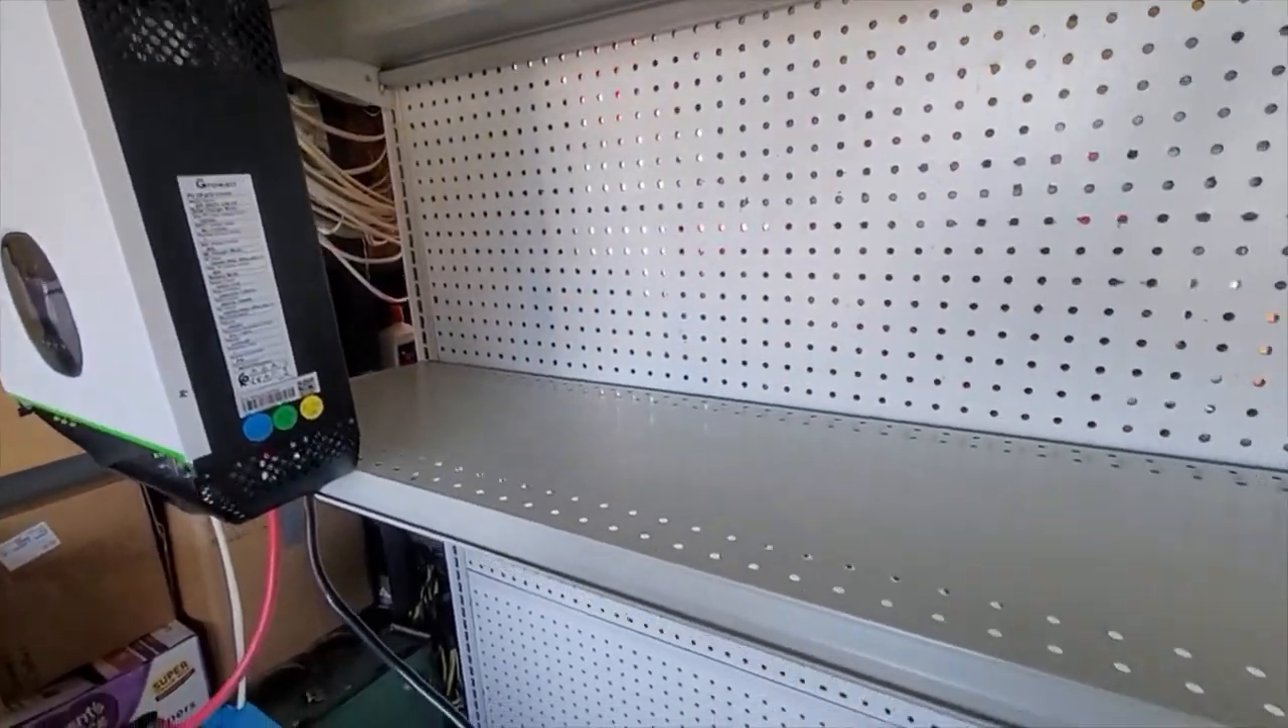And just like that the shelf is in and this will probably become my testing bed for at least the next little foreseeable future.